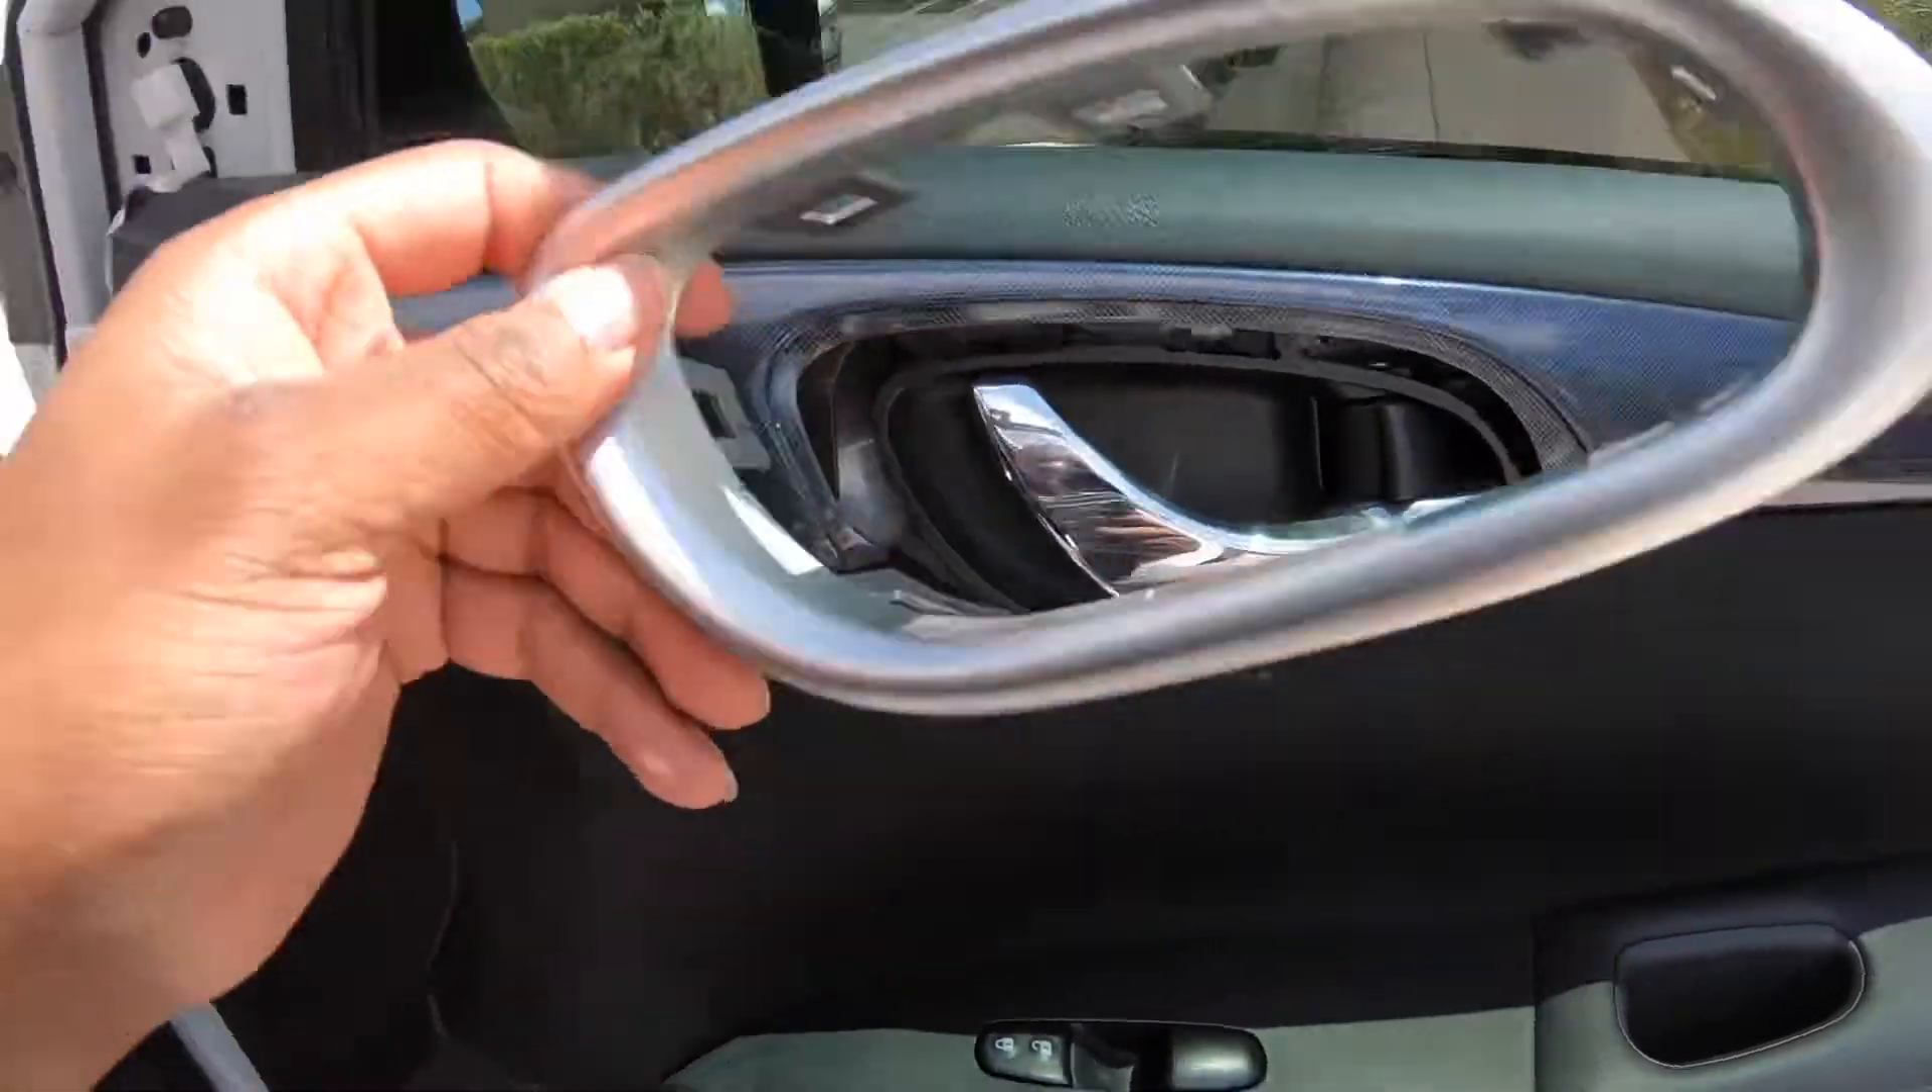Okay so i got the door ring off now.